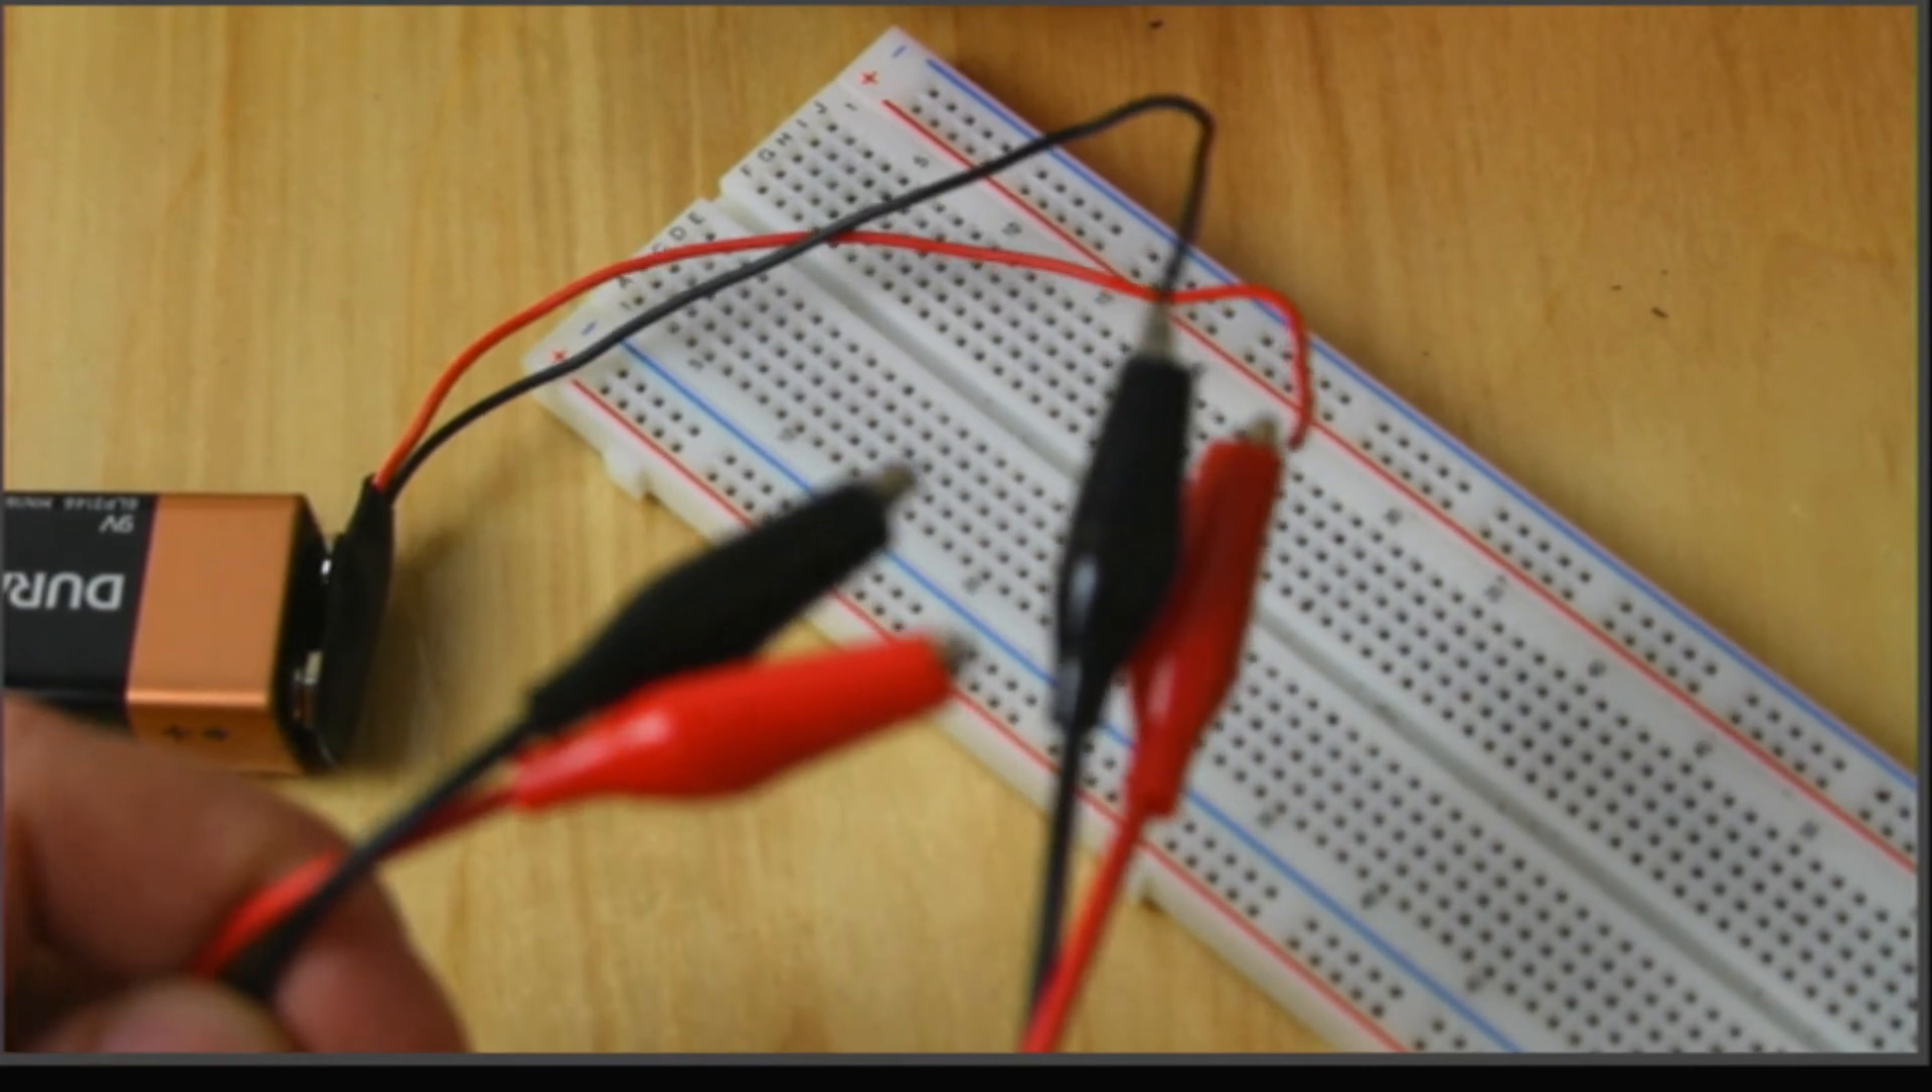So i've got the connections made out of my supply.